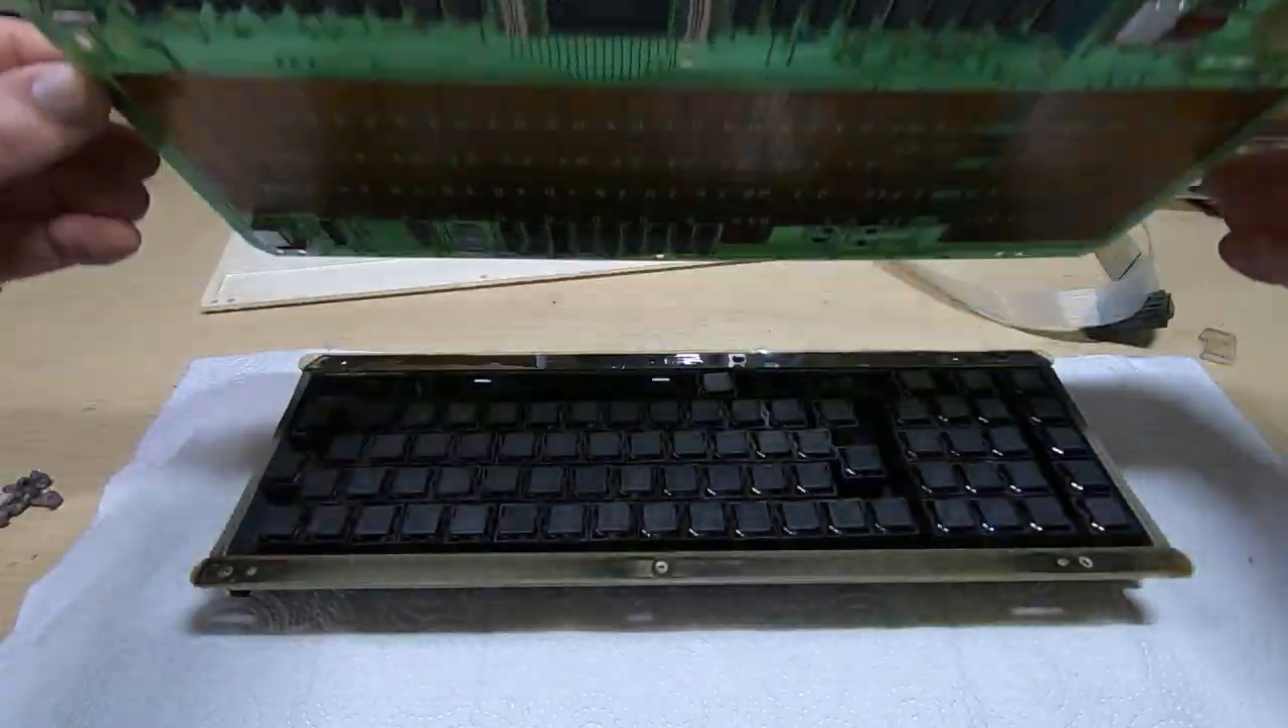The PCB should just lift off which it does.